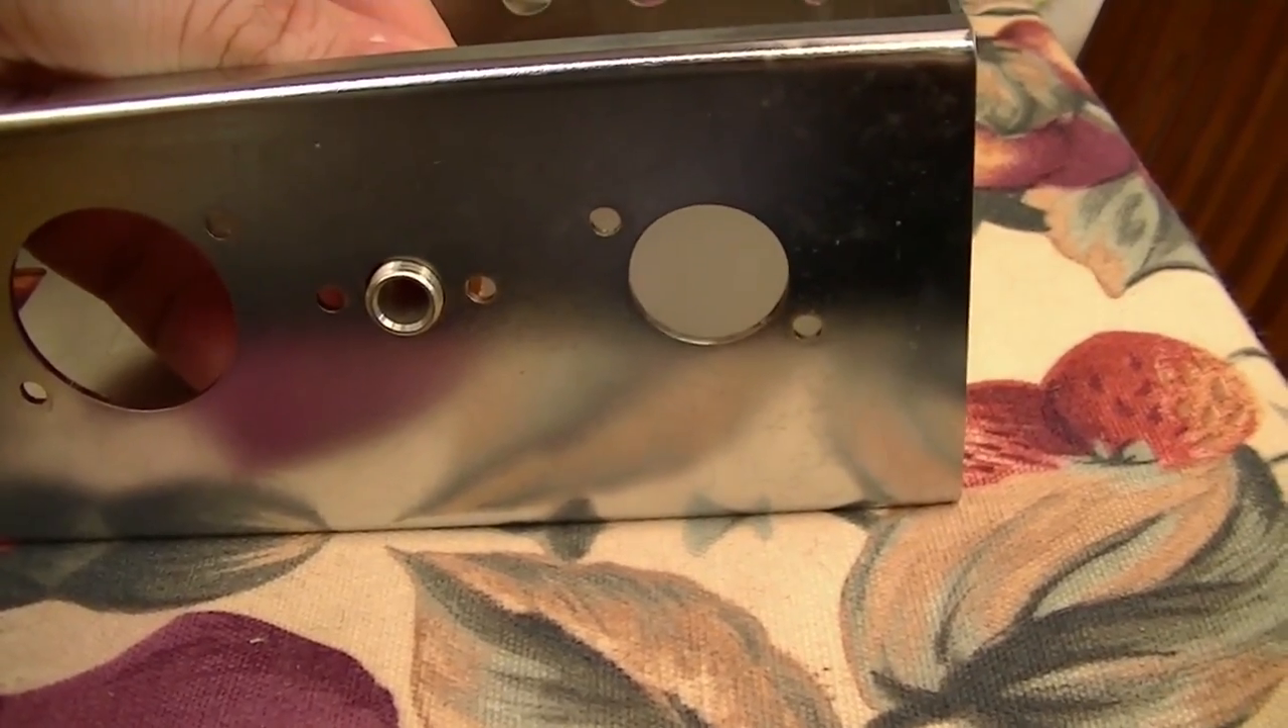So, I've got a nice spare Switchcraft quarter inch socket. Which, fits perfectly through the already drilled hole.